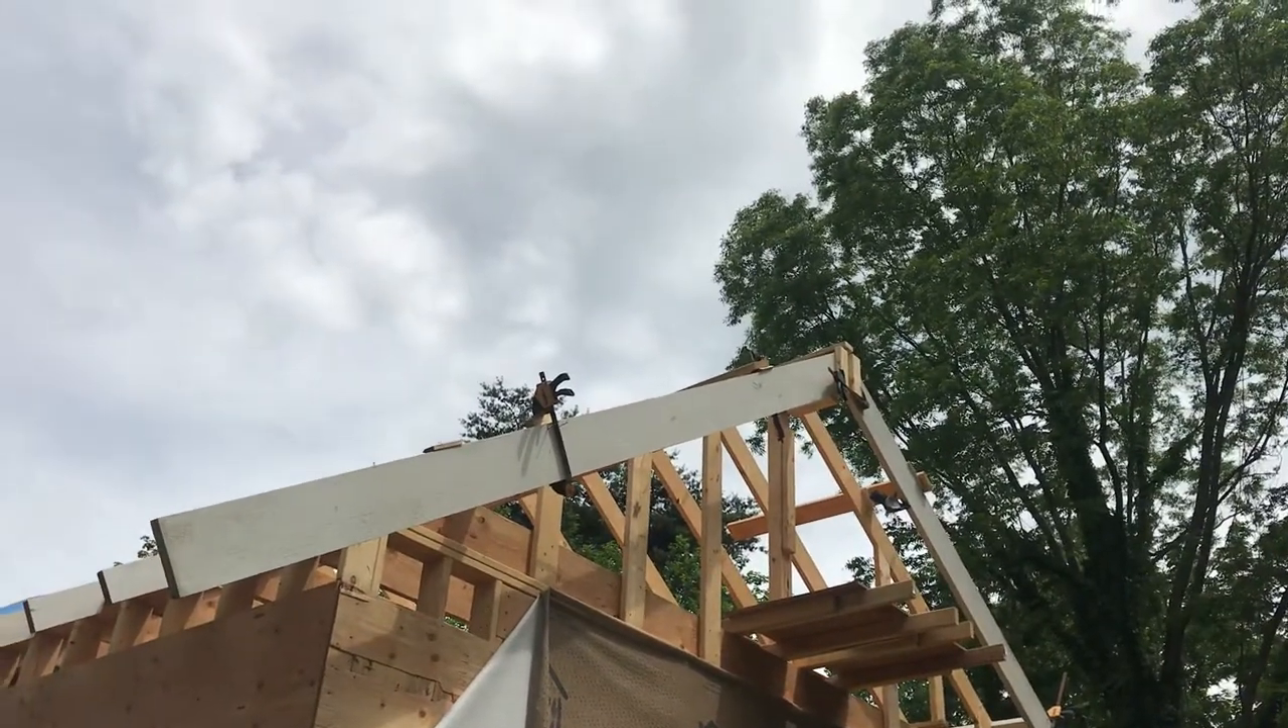There's our 2x10 barge rafter still got a couple of permanent lookout rafters on there but it's still kind of just tacked up there.